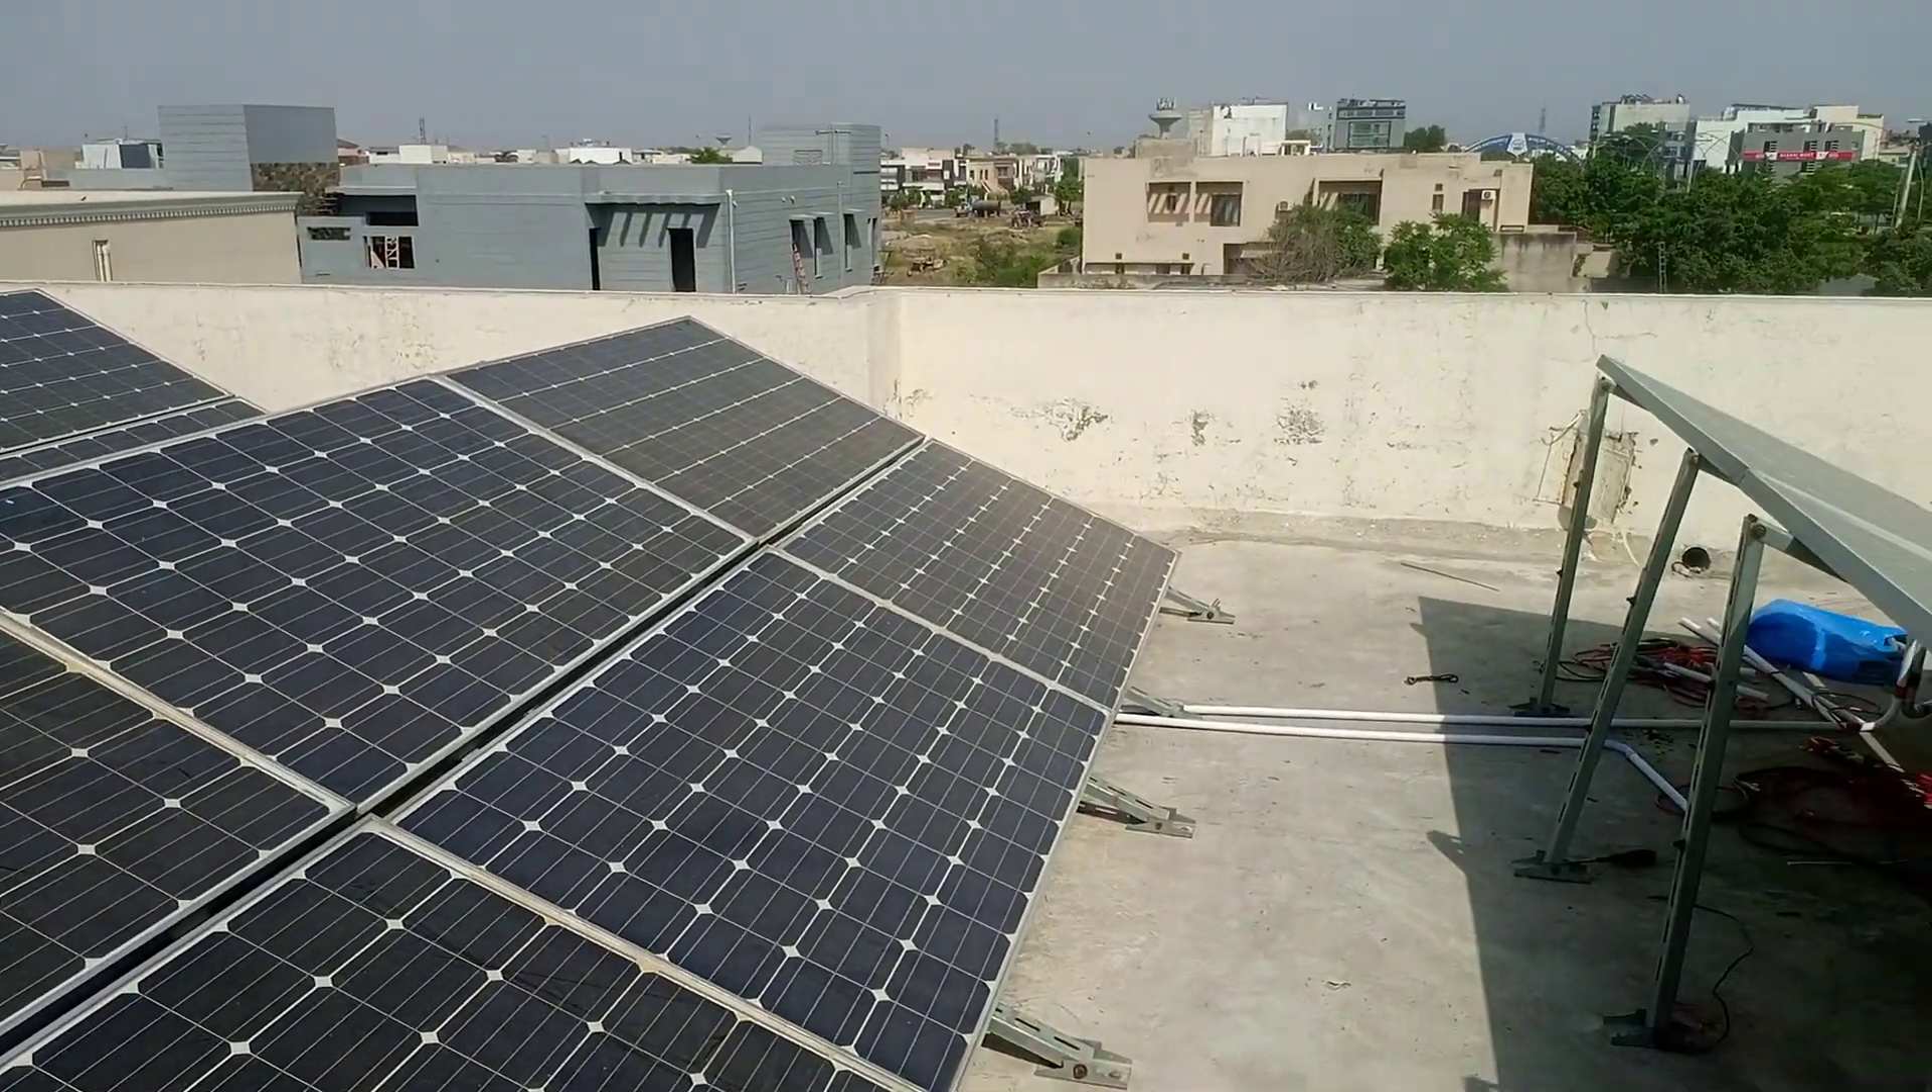تو ناظرین یہ پلٹیں ہم لگی ہوئی ہیں انشاءاللہ ہم نے لگائی ہیں بہت اچھے طریقے سے۔